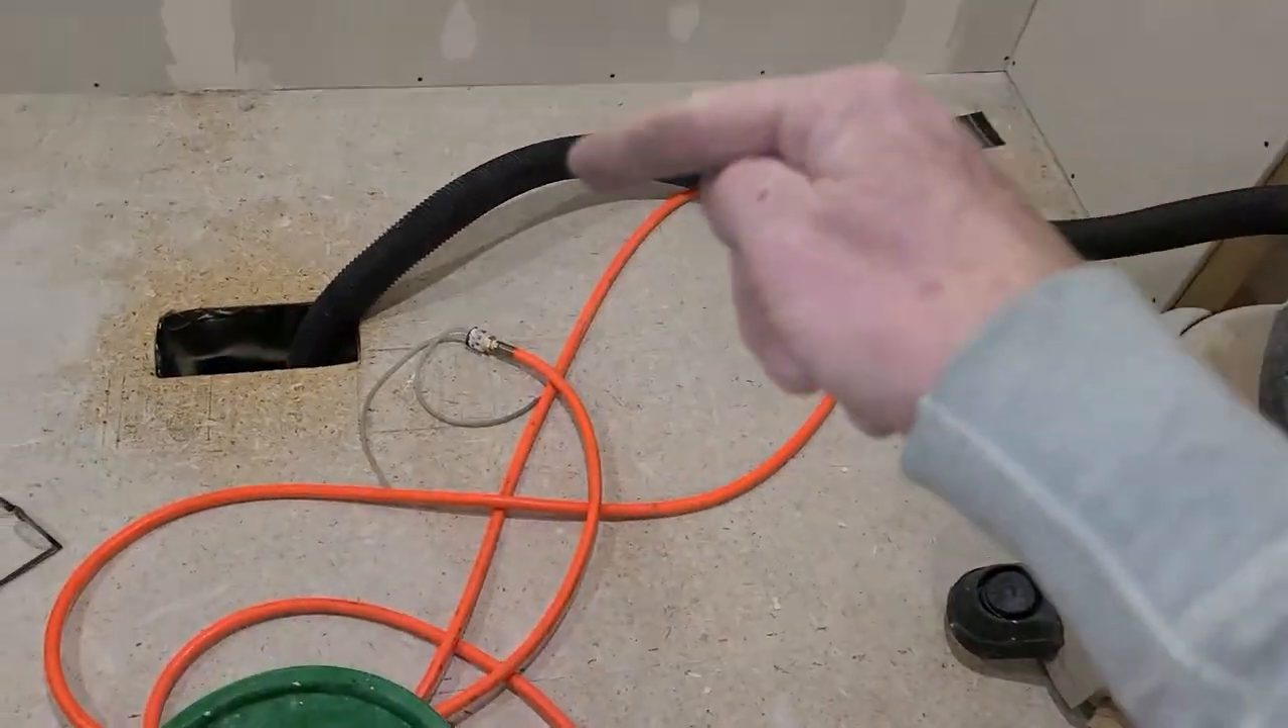I got my hose in the vent.